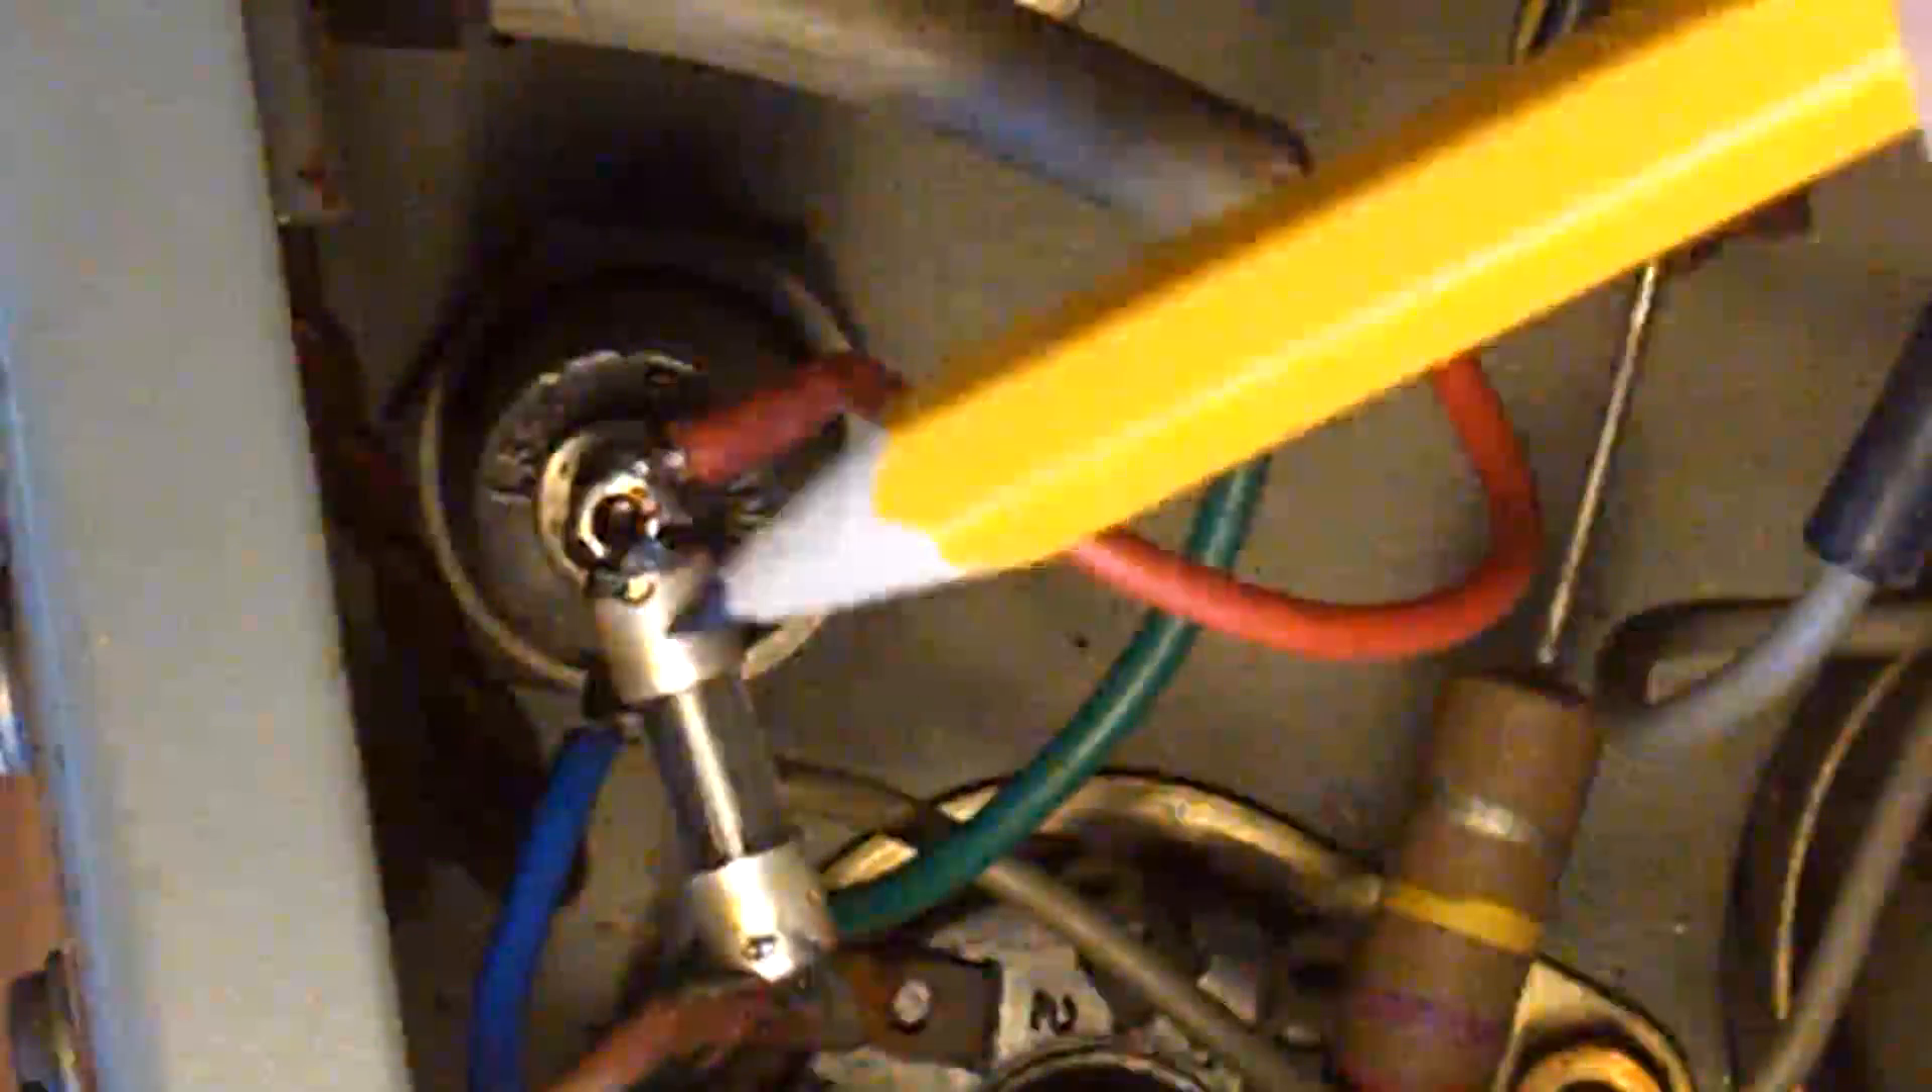So what I've done is I've actually soldered a little fuse onto the stud there, and then I've got a wire coming off the other end of the fuse.